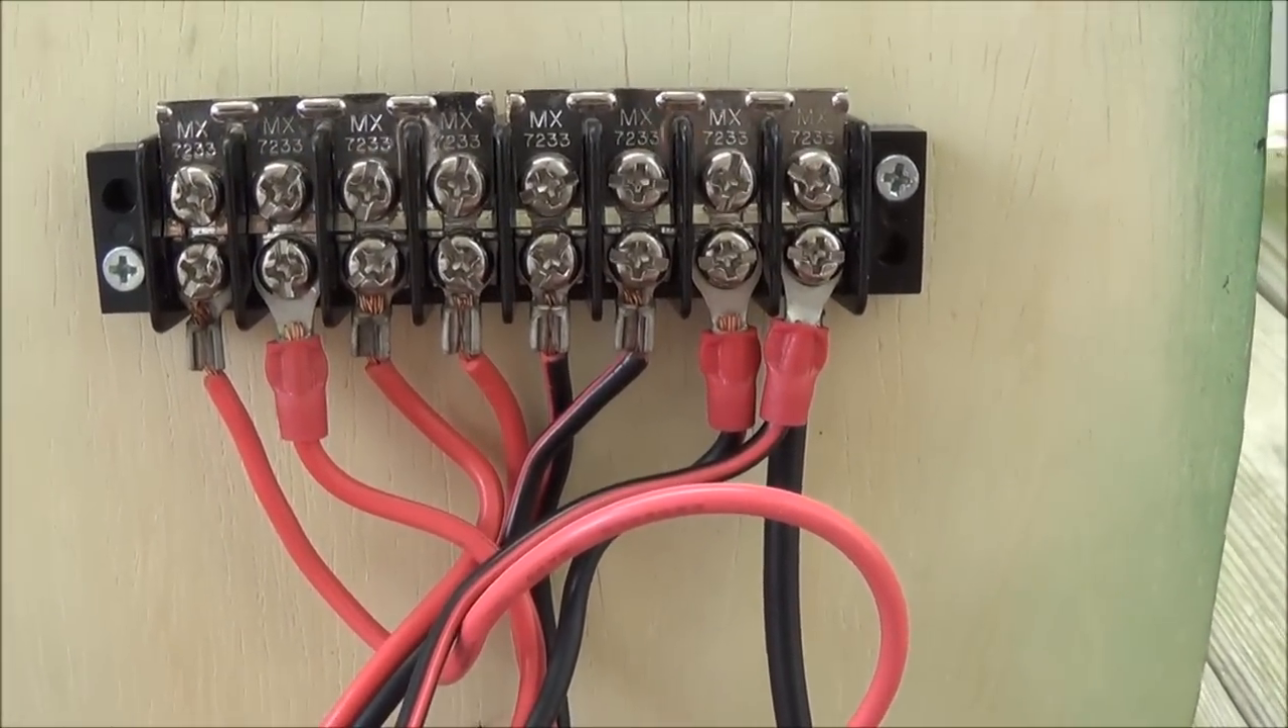And I put the positives on the left and I've got the negatives on the right.